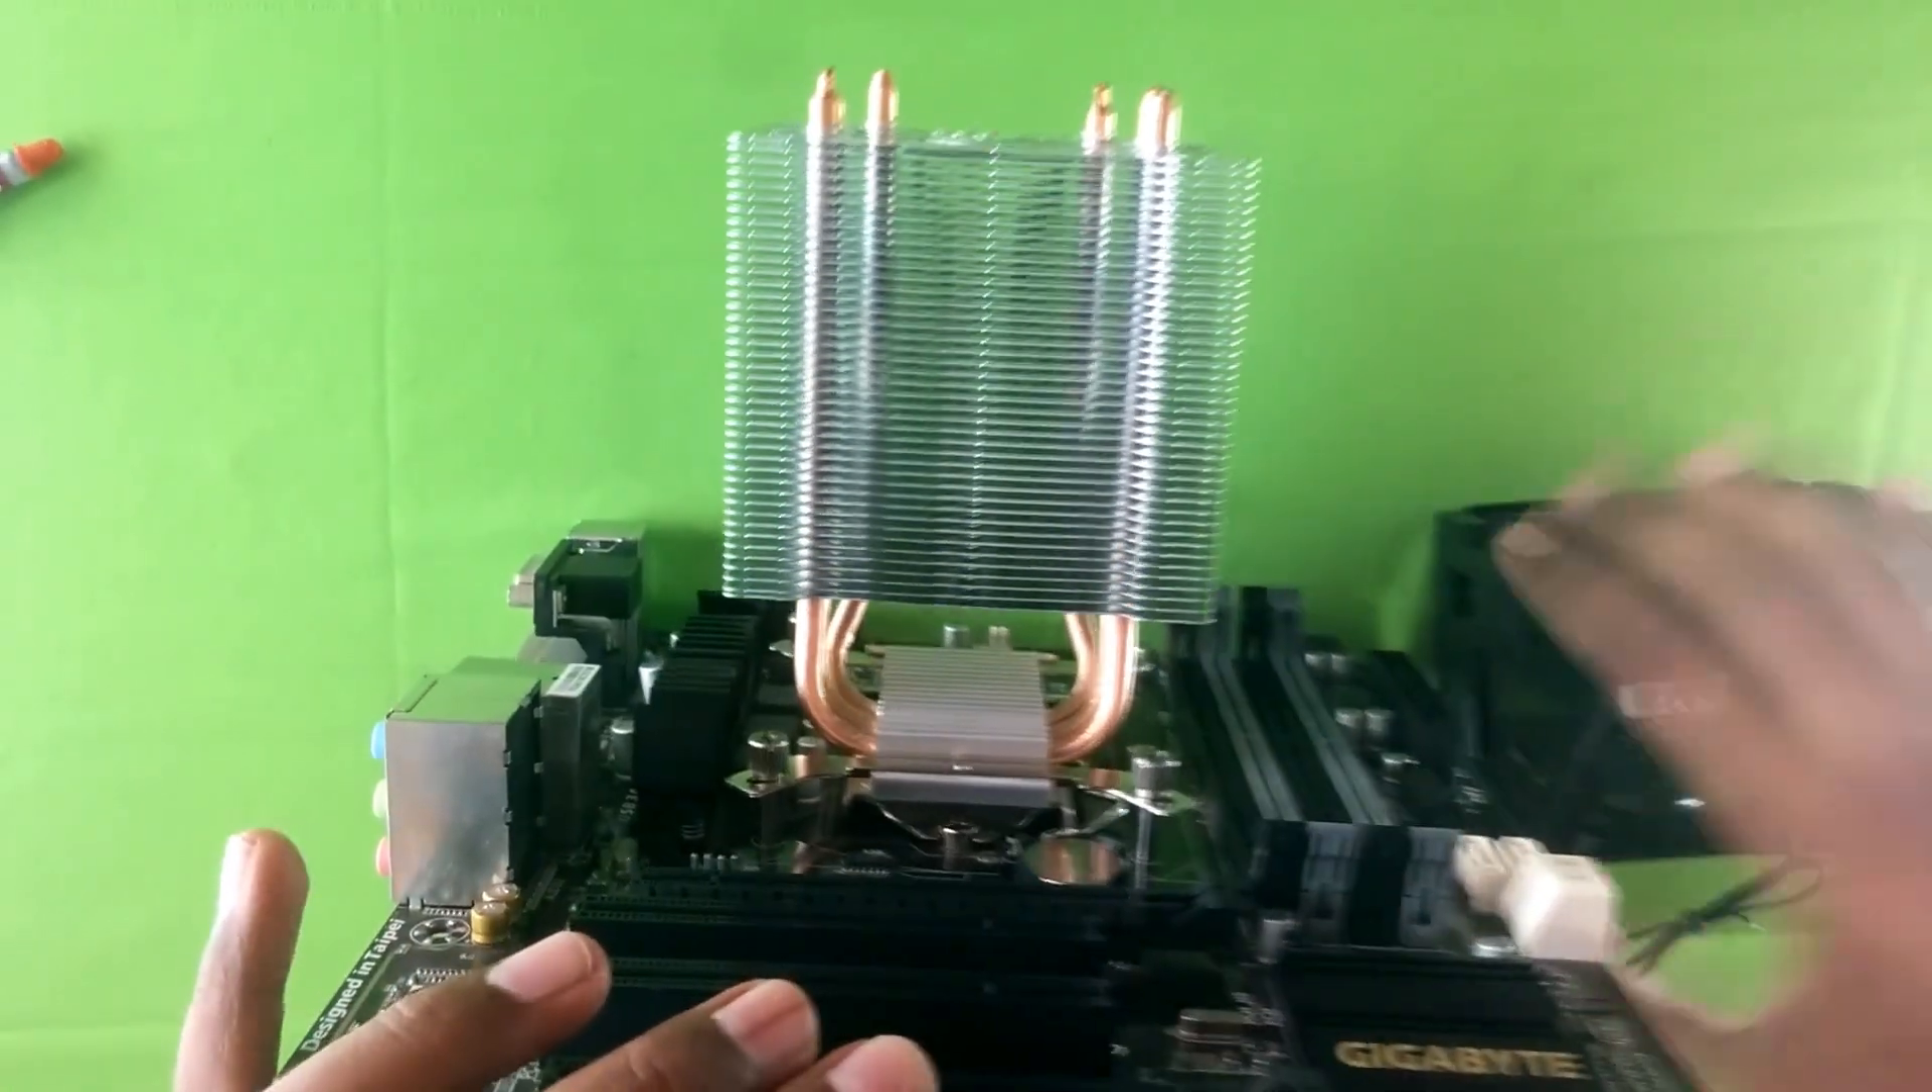Now the only thing left is reinstalling the pwm fan.